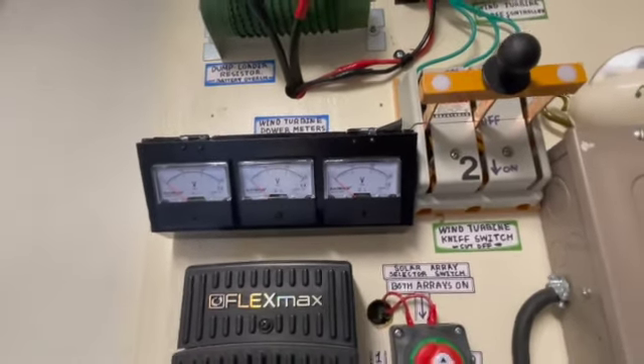I added up here my three phase meters from my wind turbine.